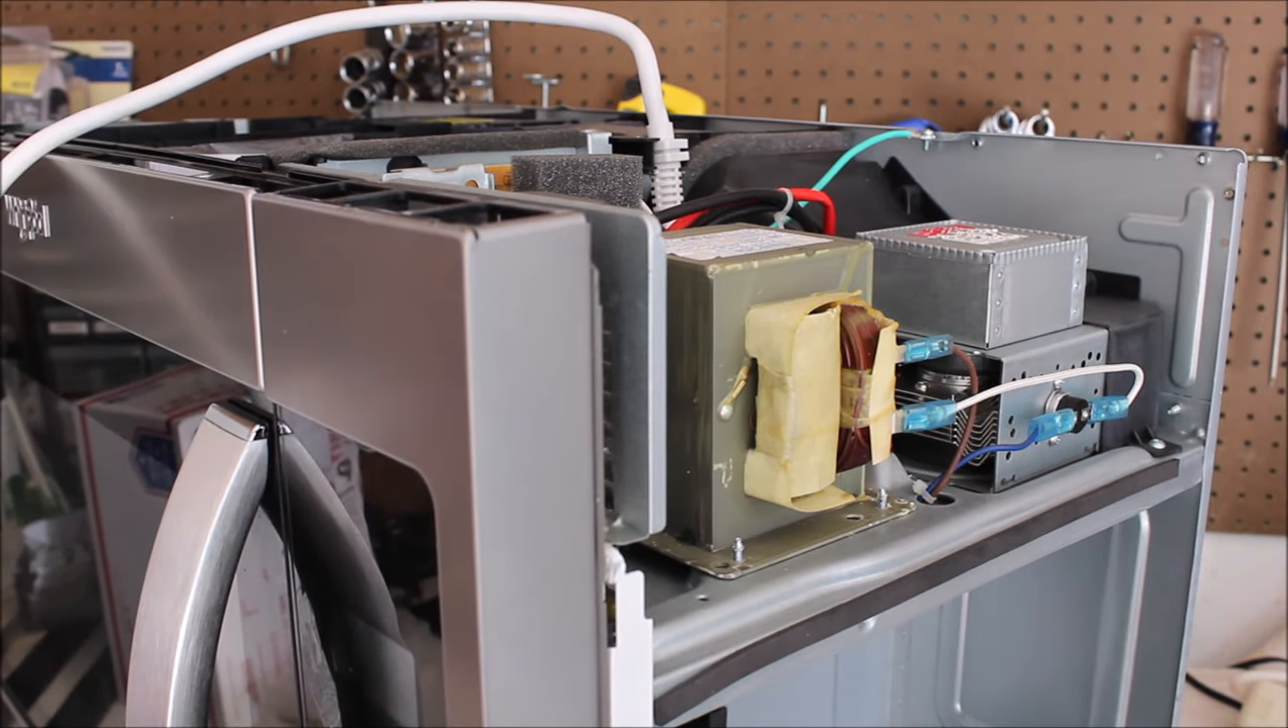So now we have the cabinet completely off.